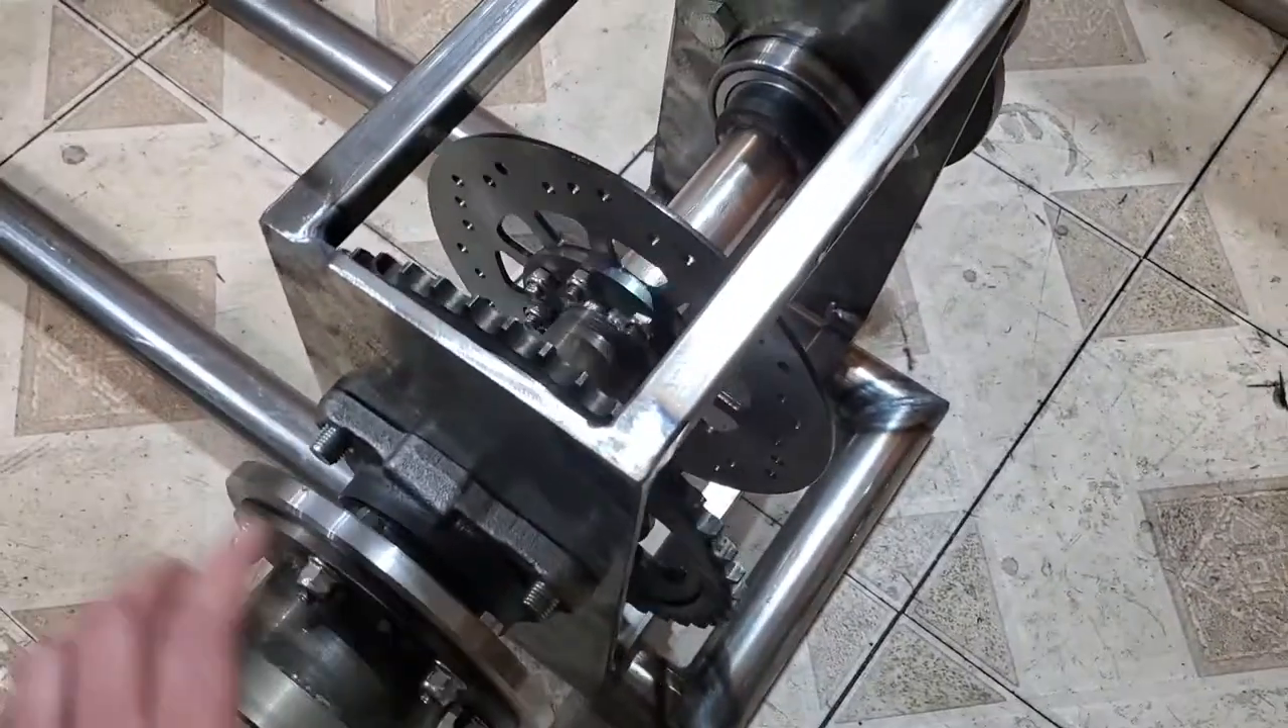But as you can see, I'm starting to get the axle mounted up.